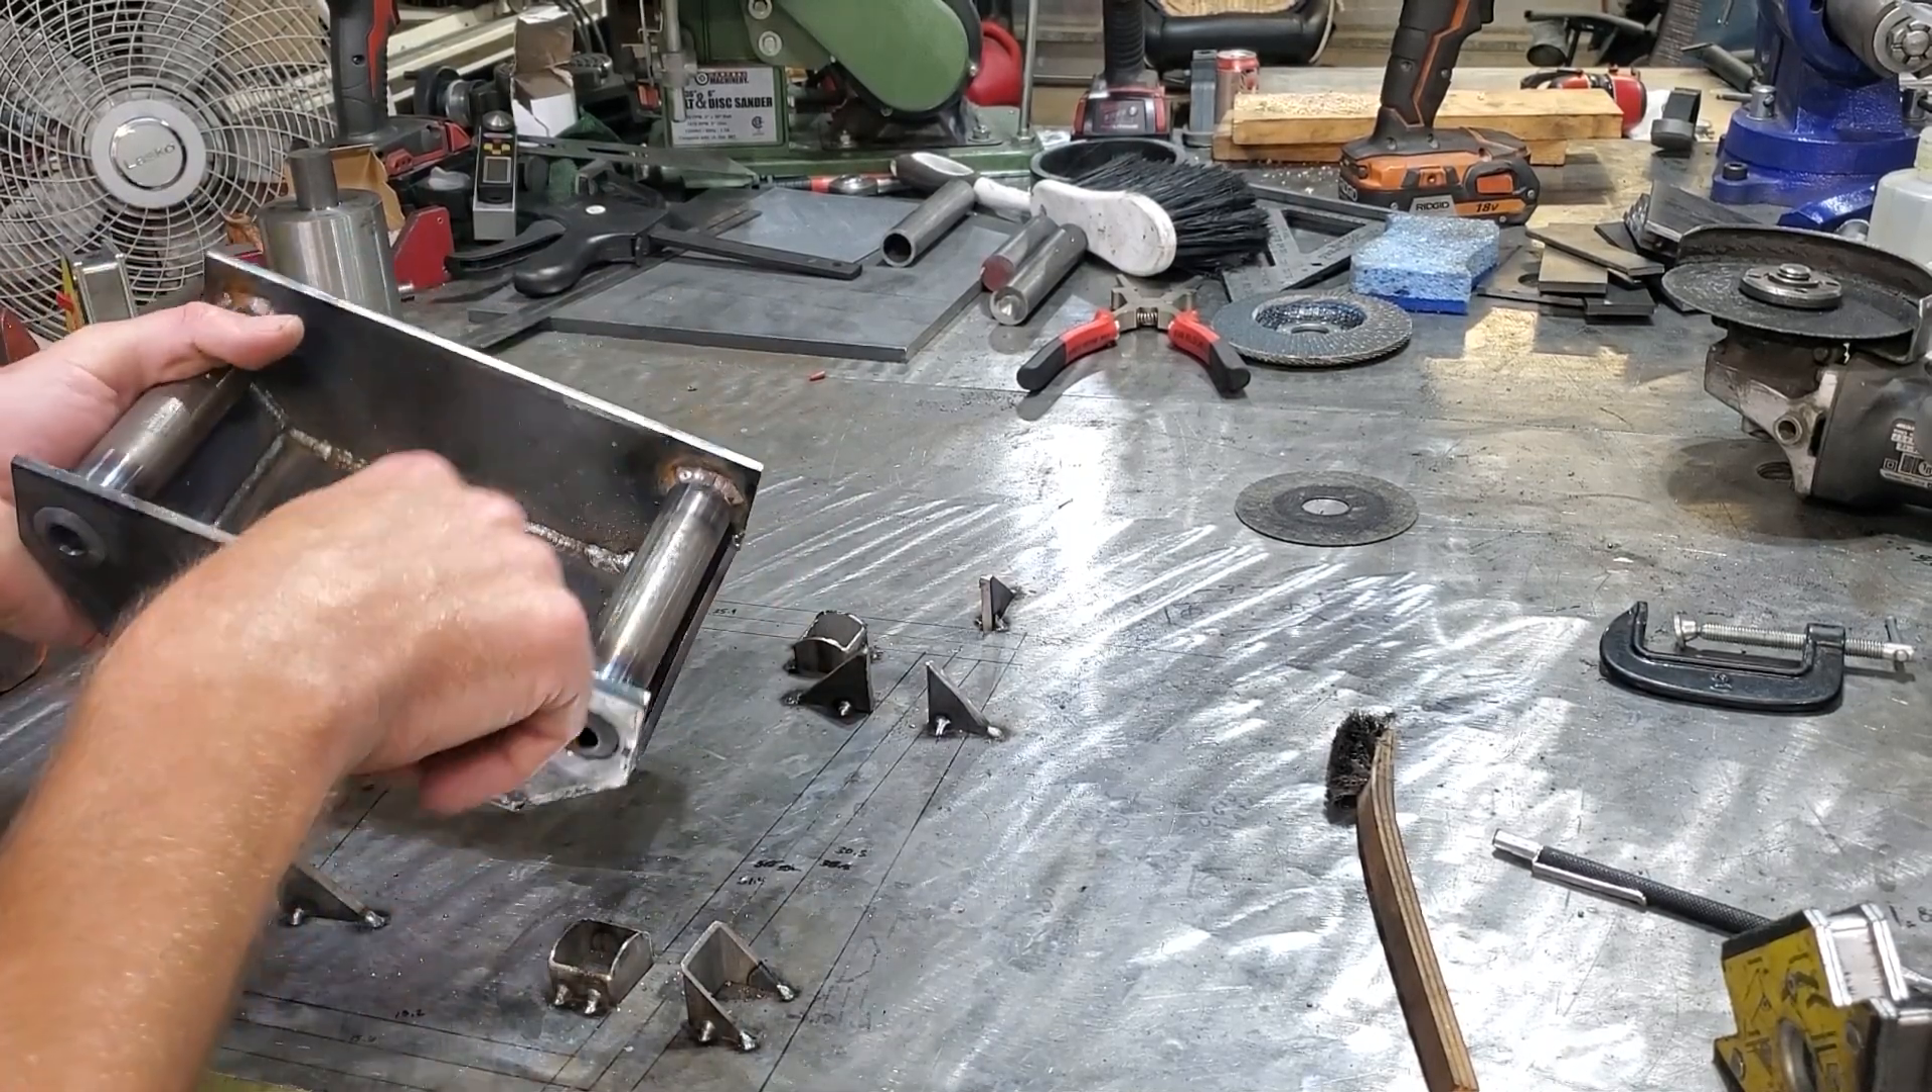All right, so got the spindle all welded together.